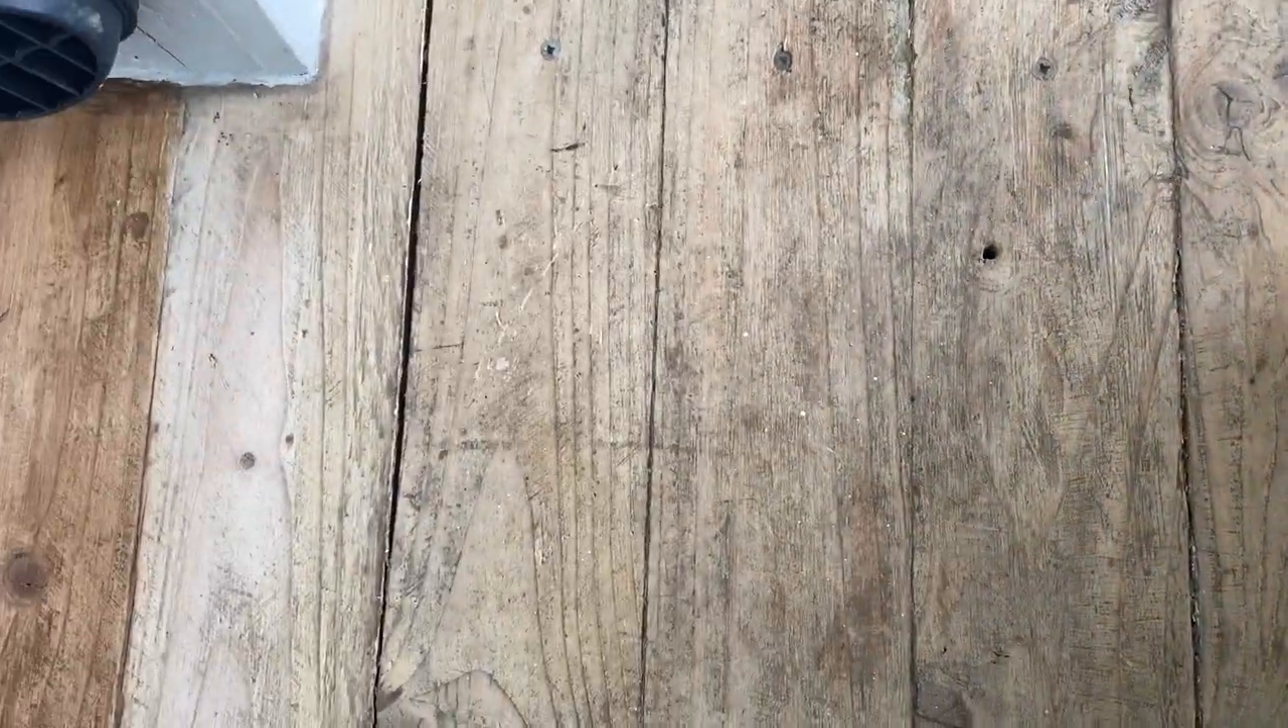This gap here is massive. Look at that, it's huge.